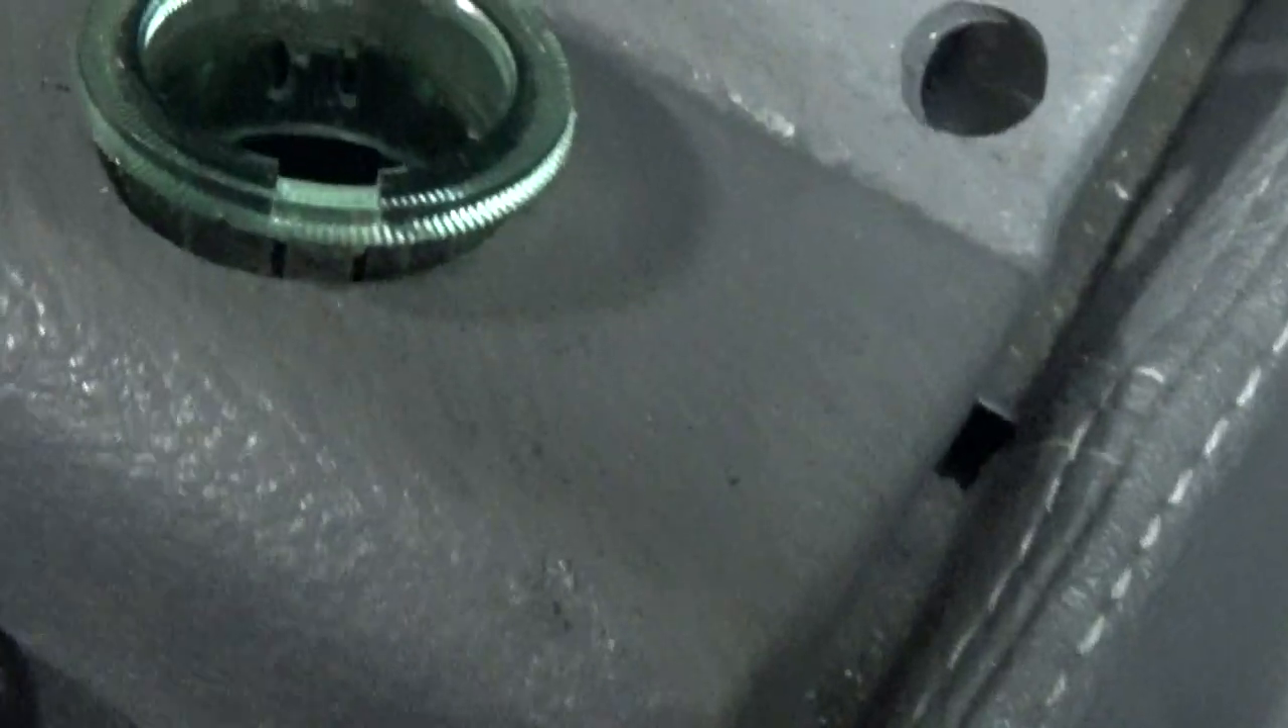Now your trim ring is still in there. That has to come out as well.